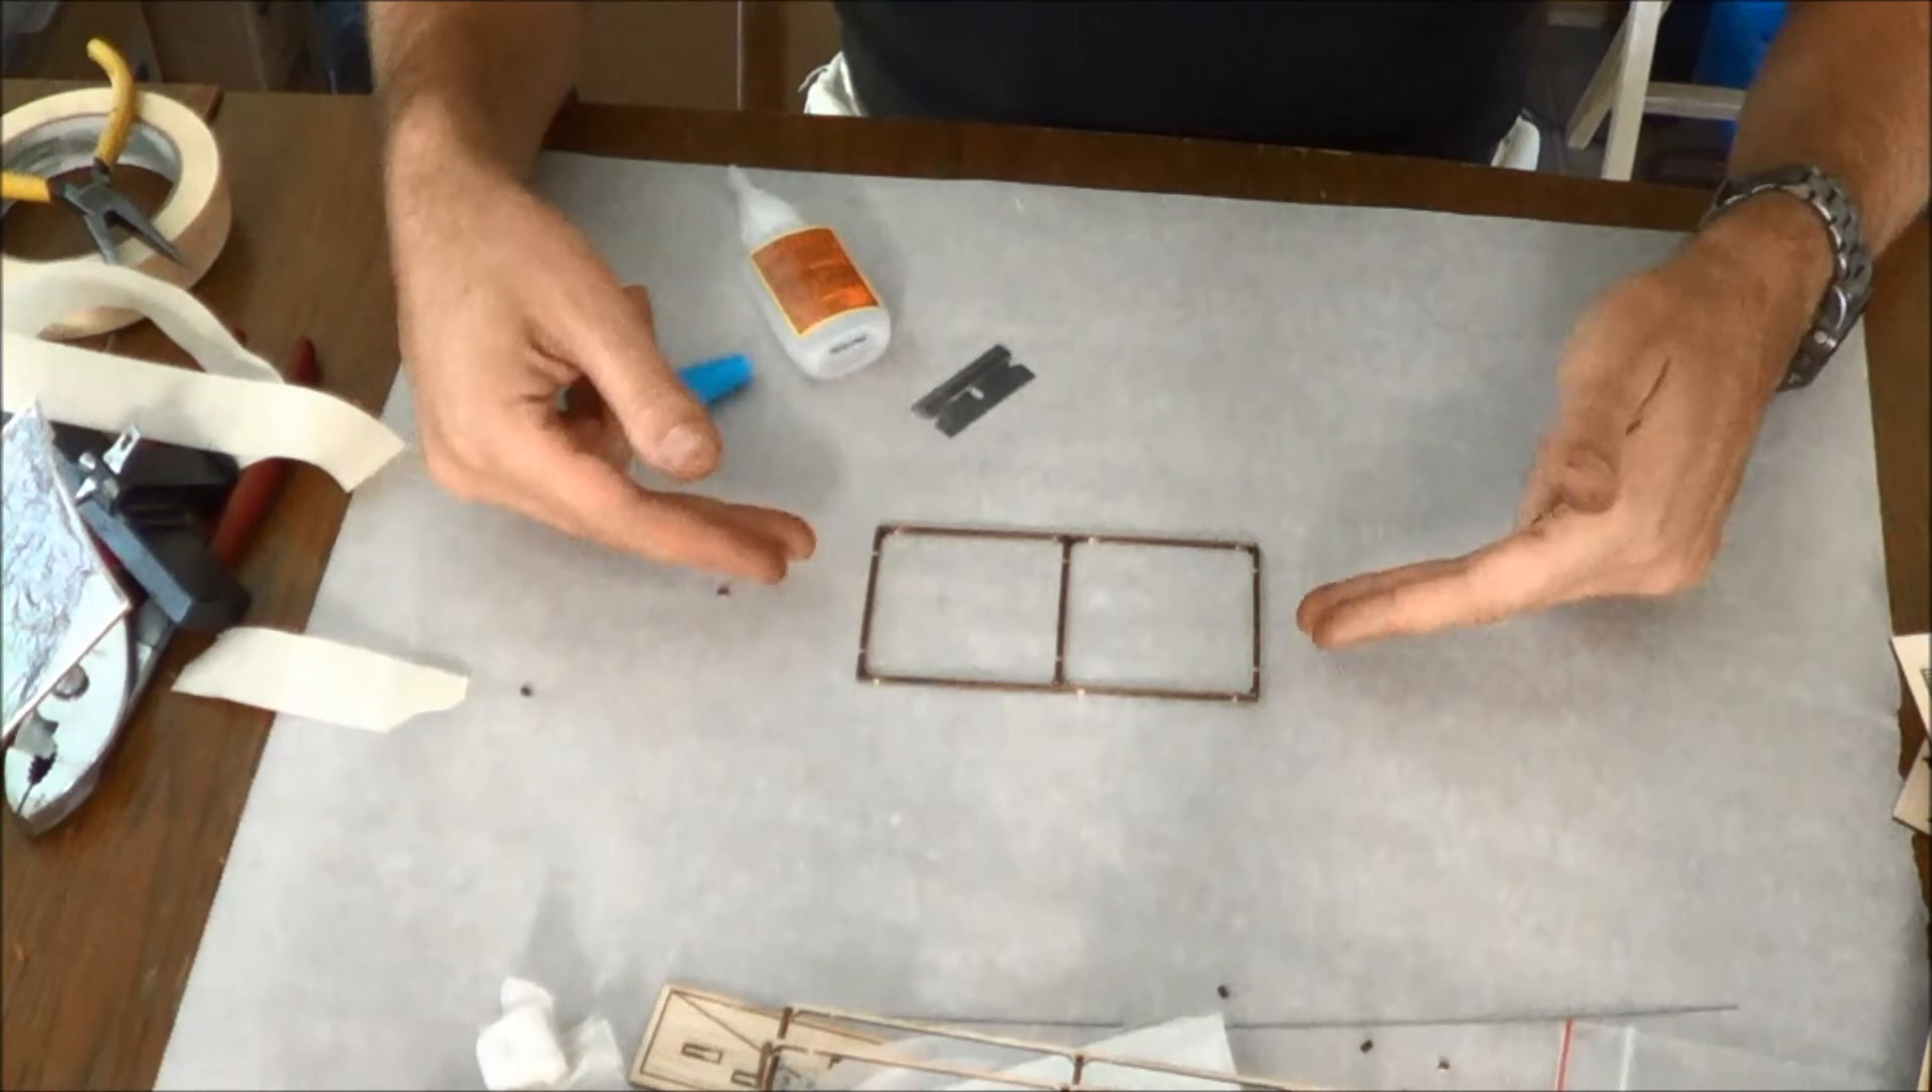And there is a completed horizontal stab.